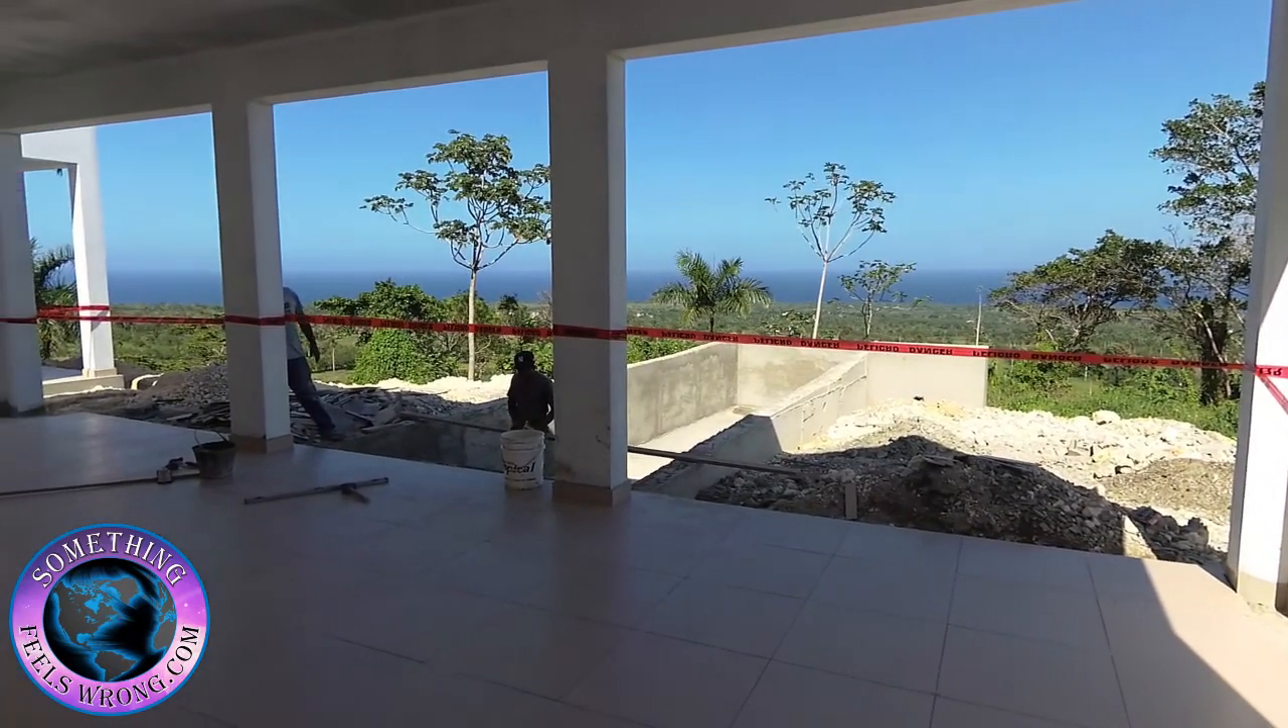Um these good folks uh they've just finished laying down tile.